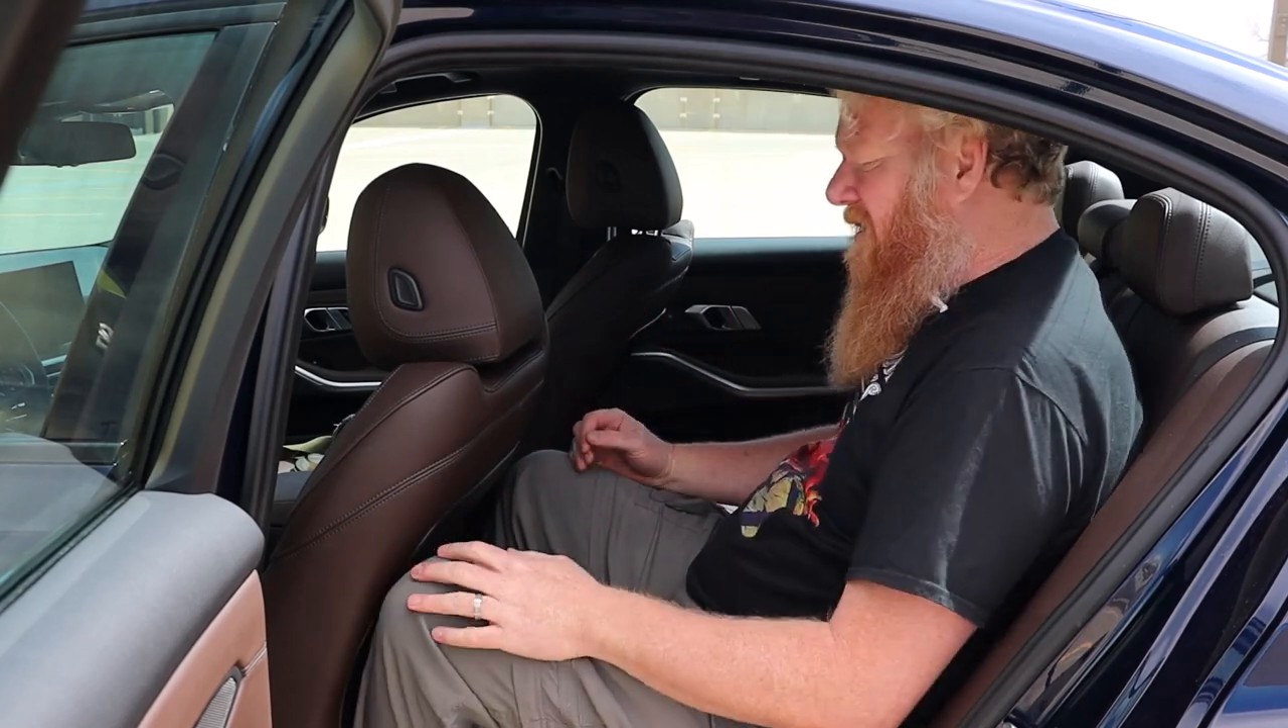Um, you can see my knee is just hitting the seat.